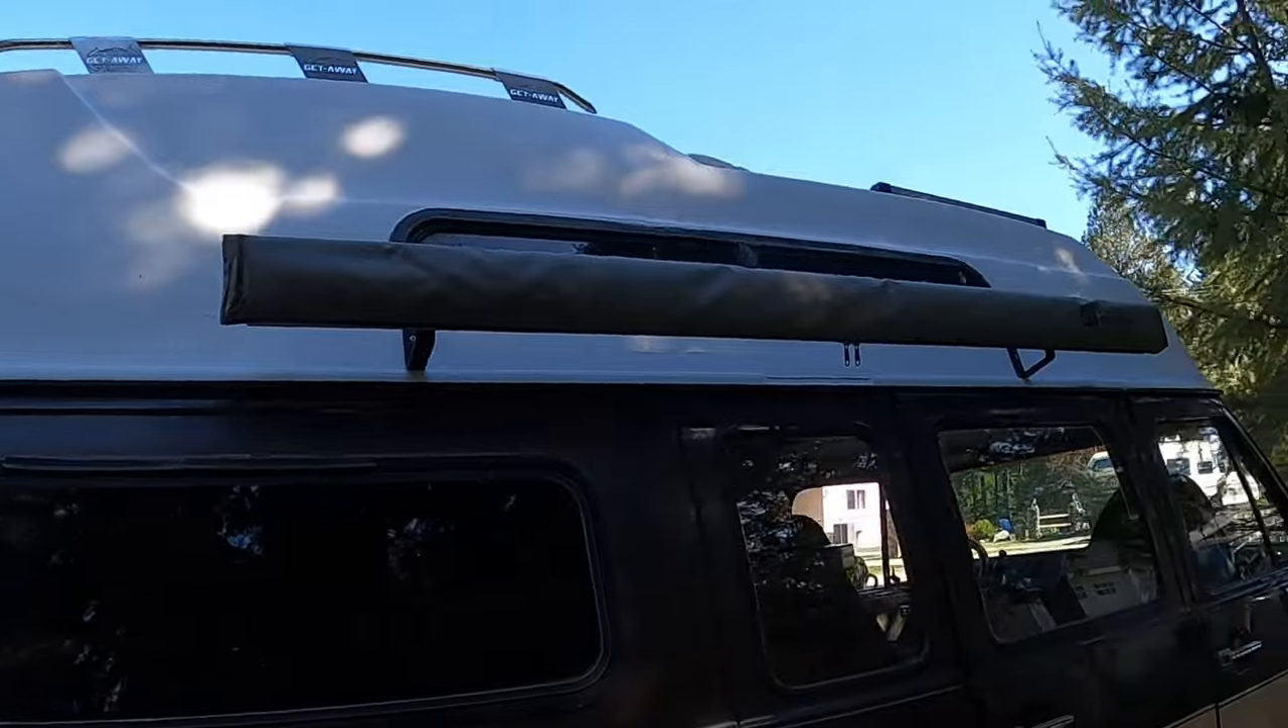Okay, awning's on. This bracket's actually worked.